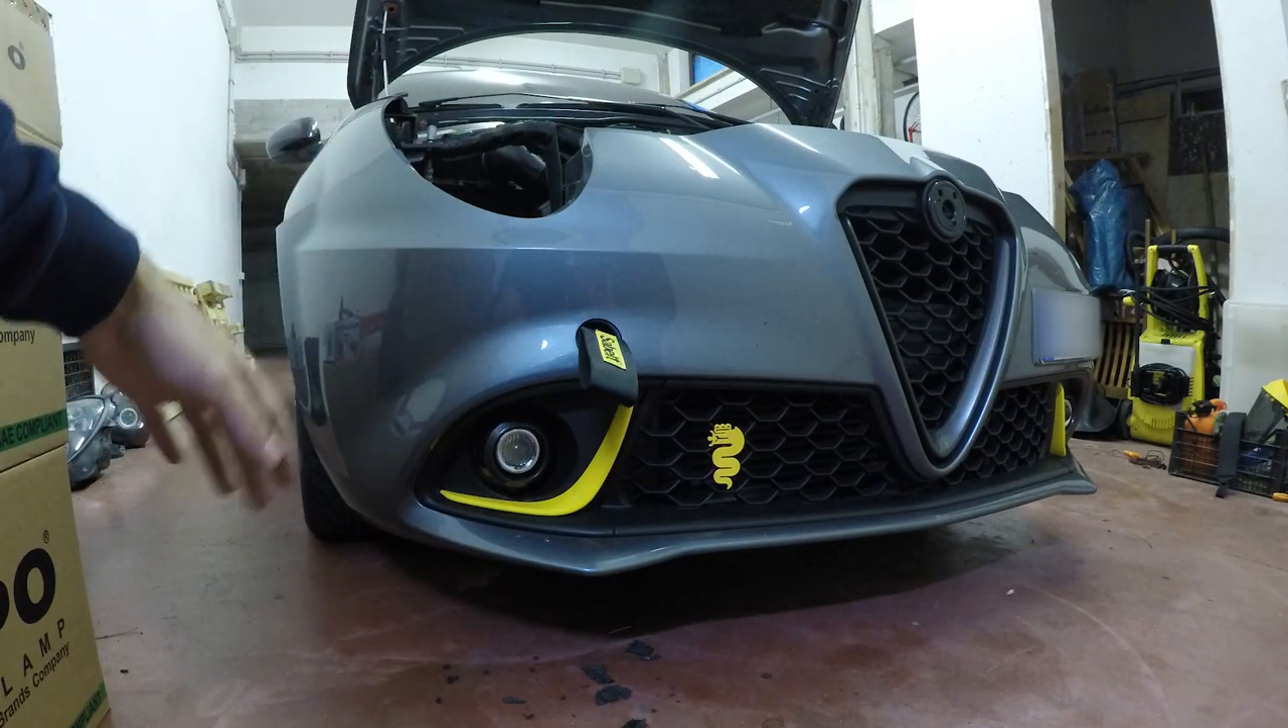Purtroppo vedete il paraurti non montato completamente in quanto mancano i fari, lo stemma.